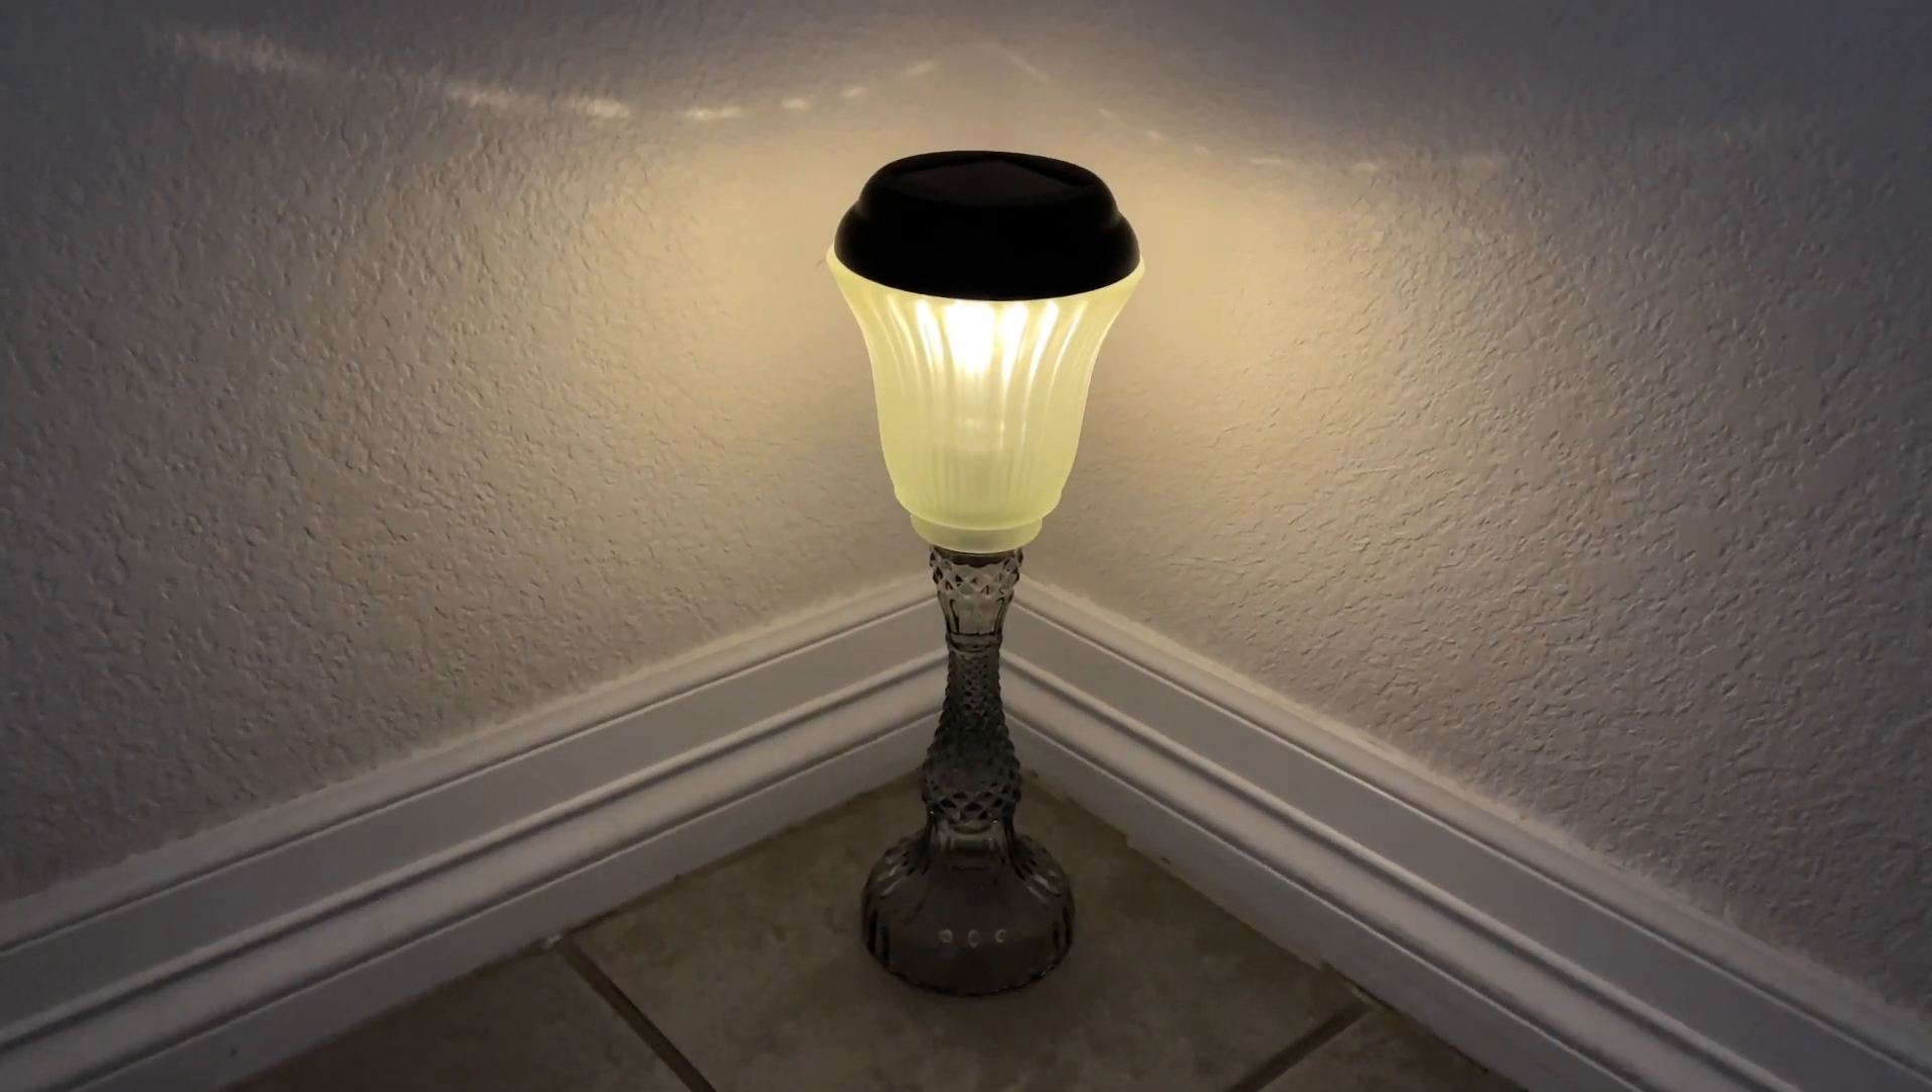I love how this solar light was a perfect fit inside the lamp shade.